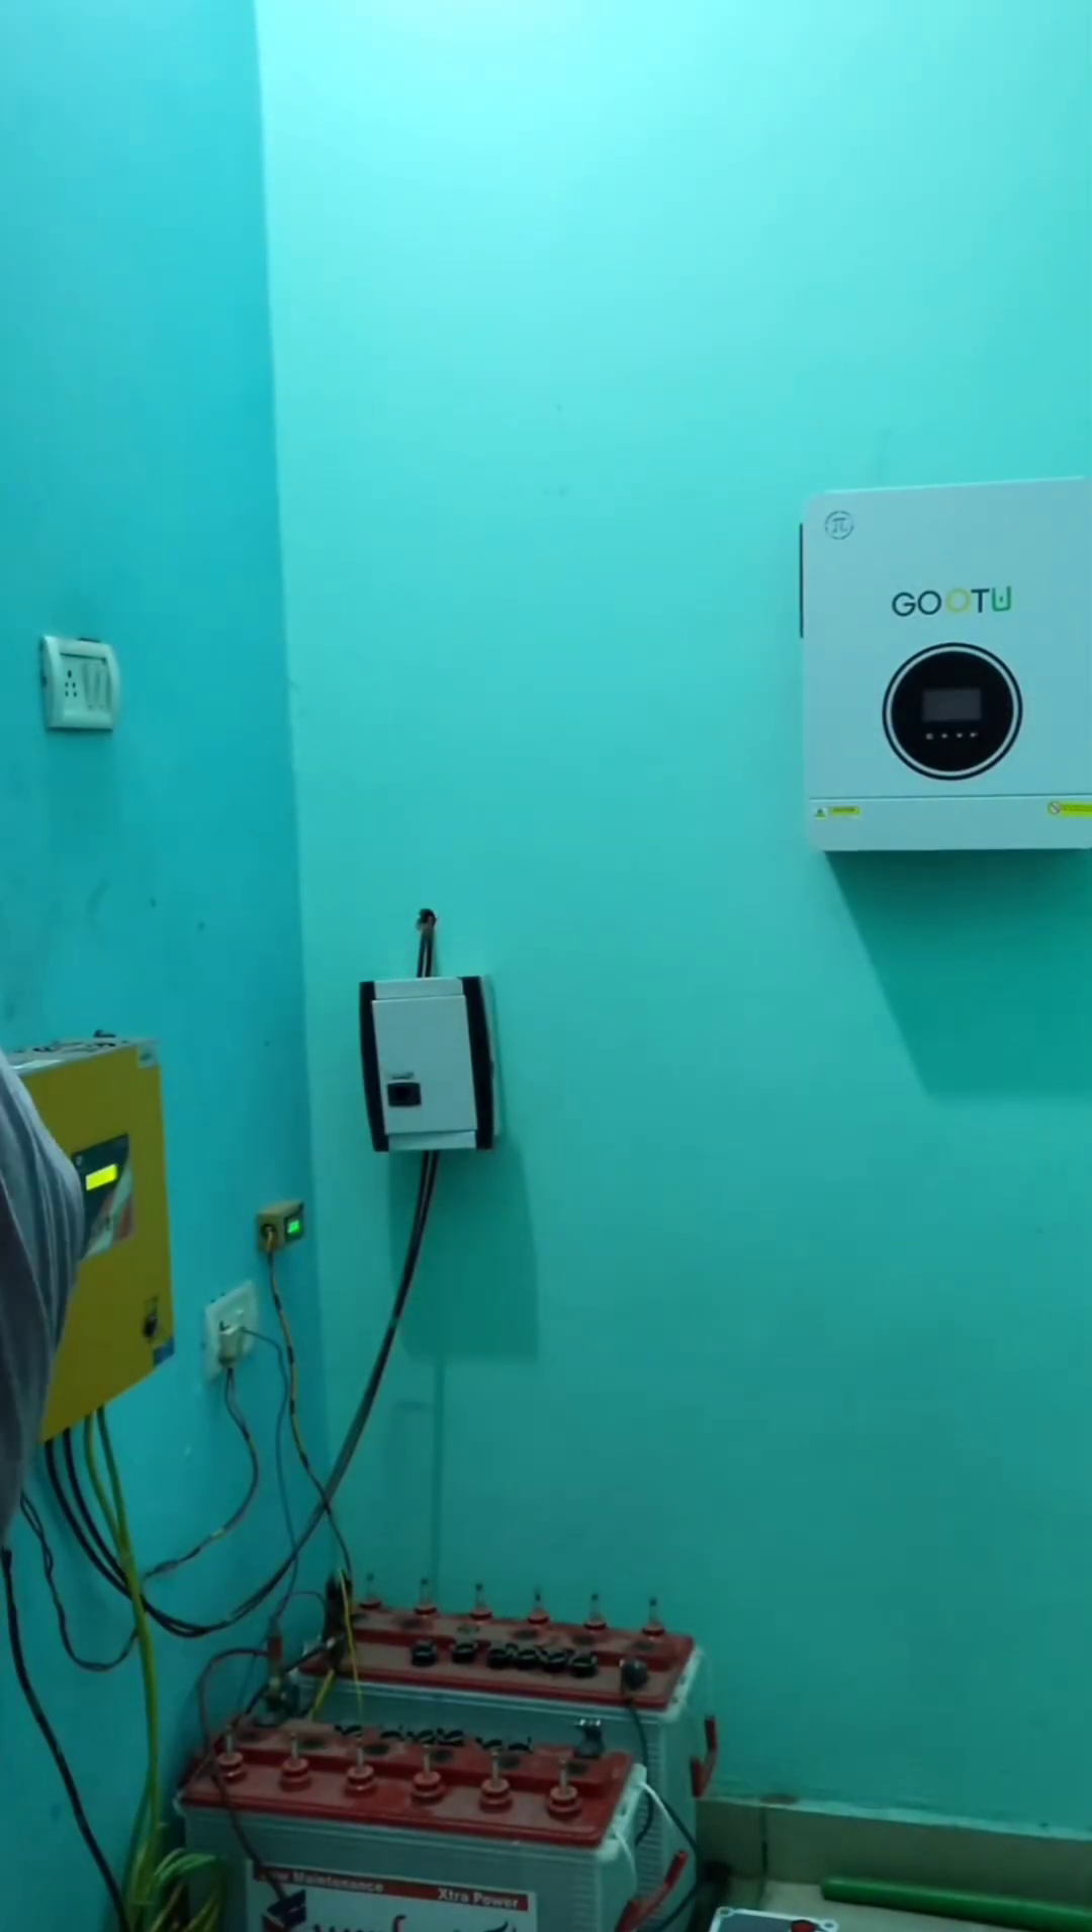हमने अपना इन्वैटर दिवार पर इंस्टोलेशन कर लिया है।